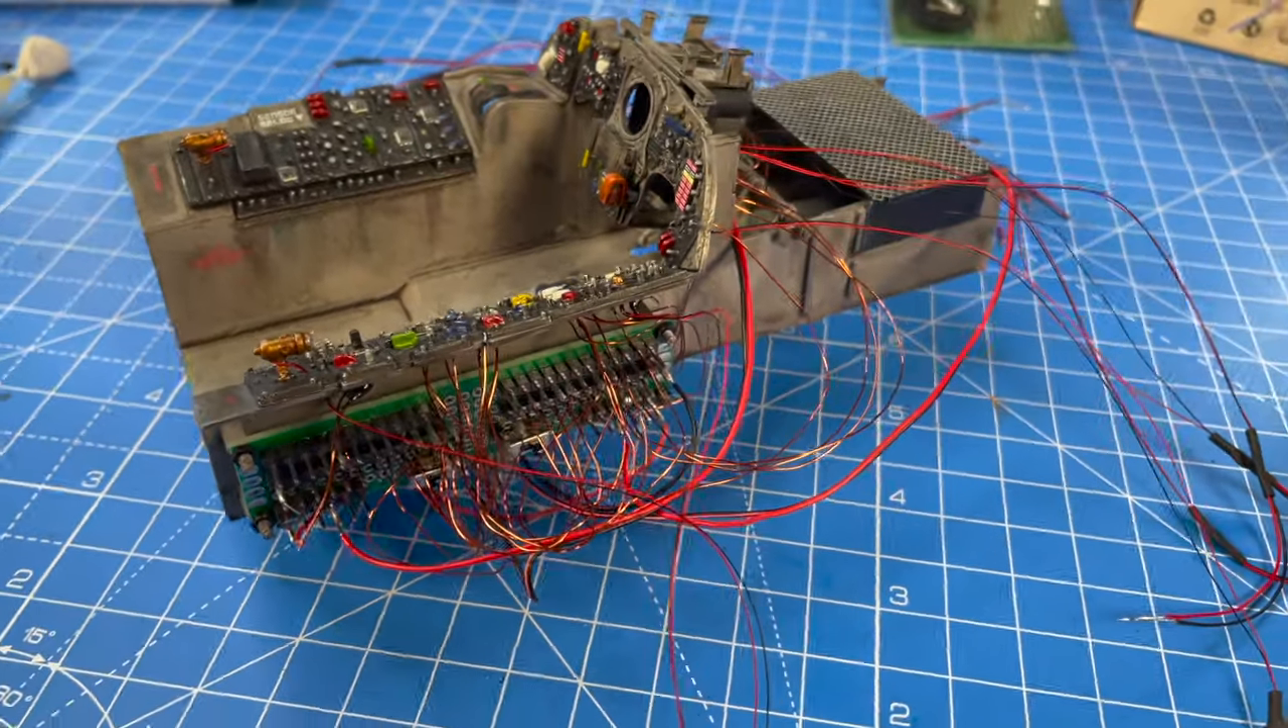Yeah, before you know it, you've wired up all of the buttons, and what a colossal pig's breakfast of a nightmare scene this is.